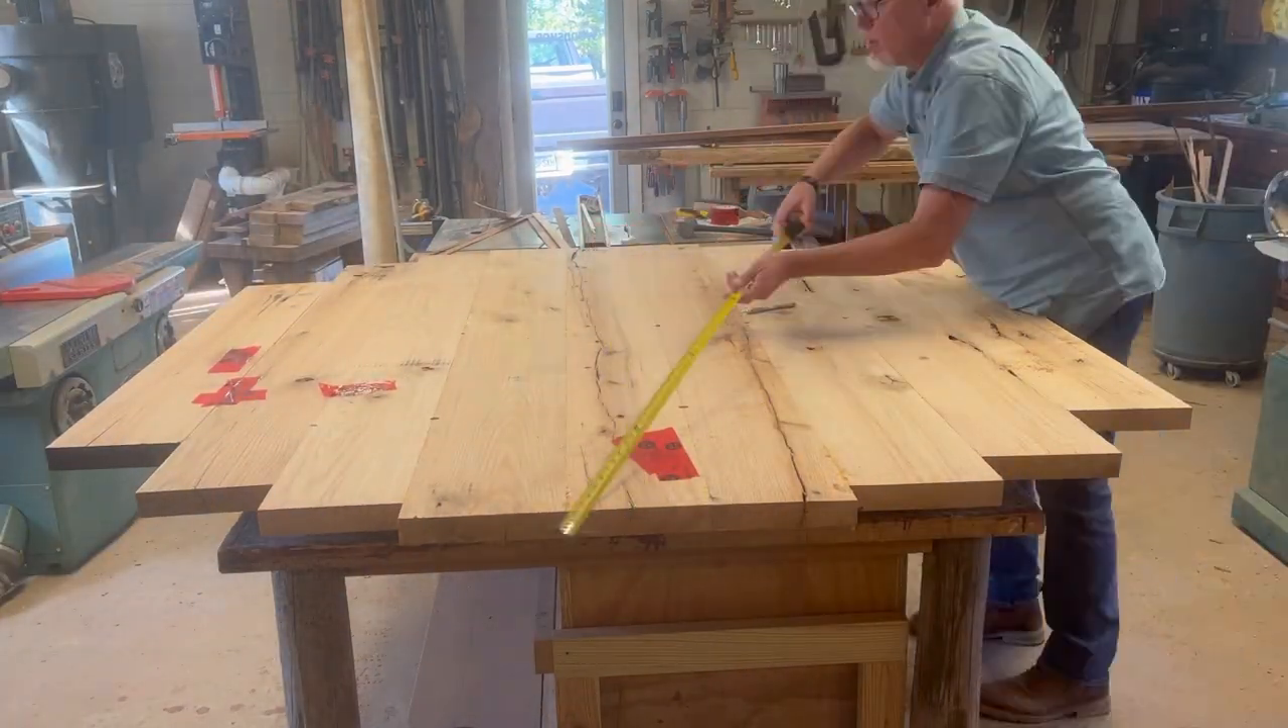This is the next day the clamps are off.